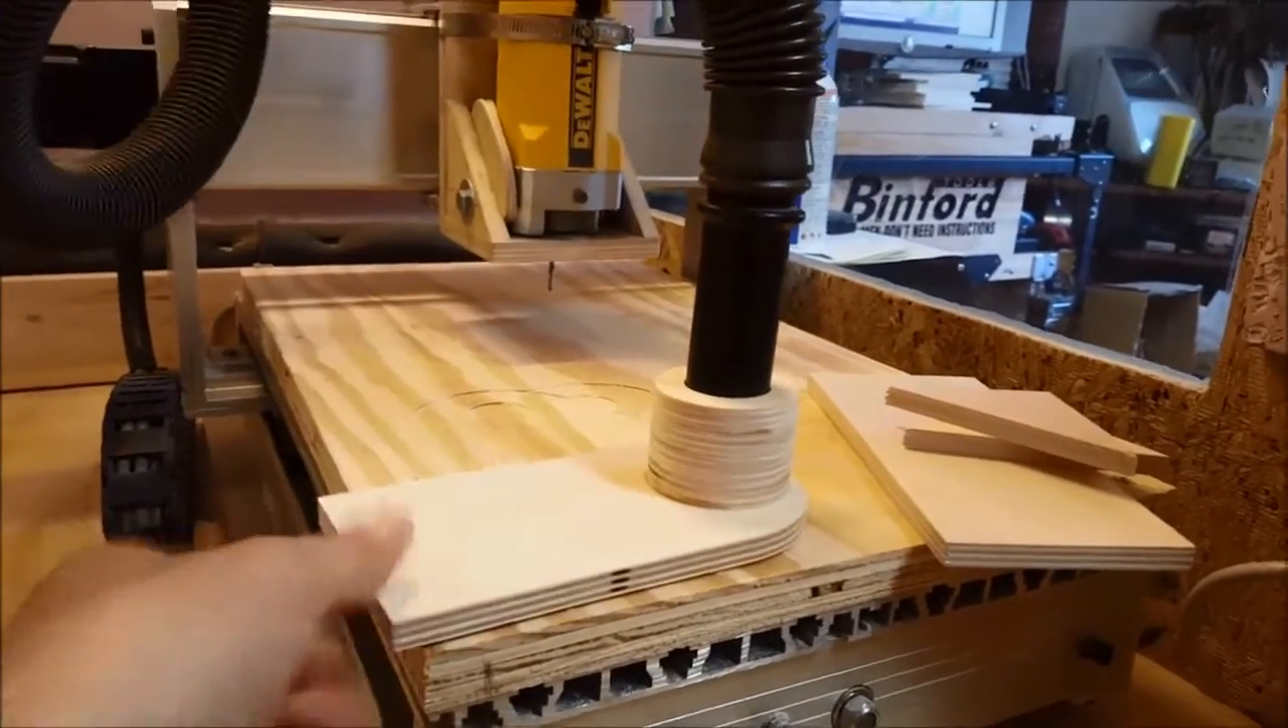There's the hose seated in those holders.